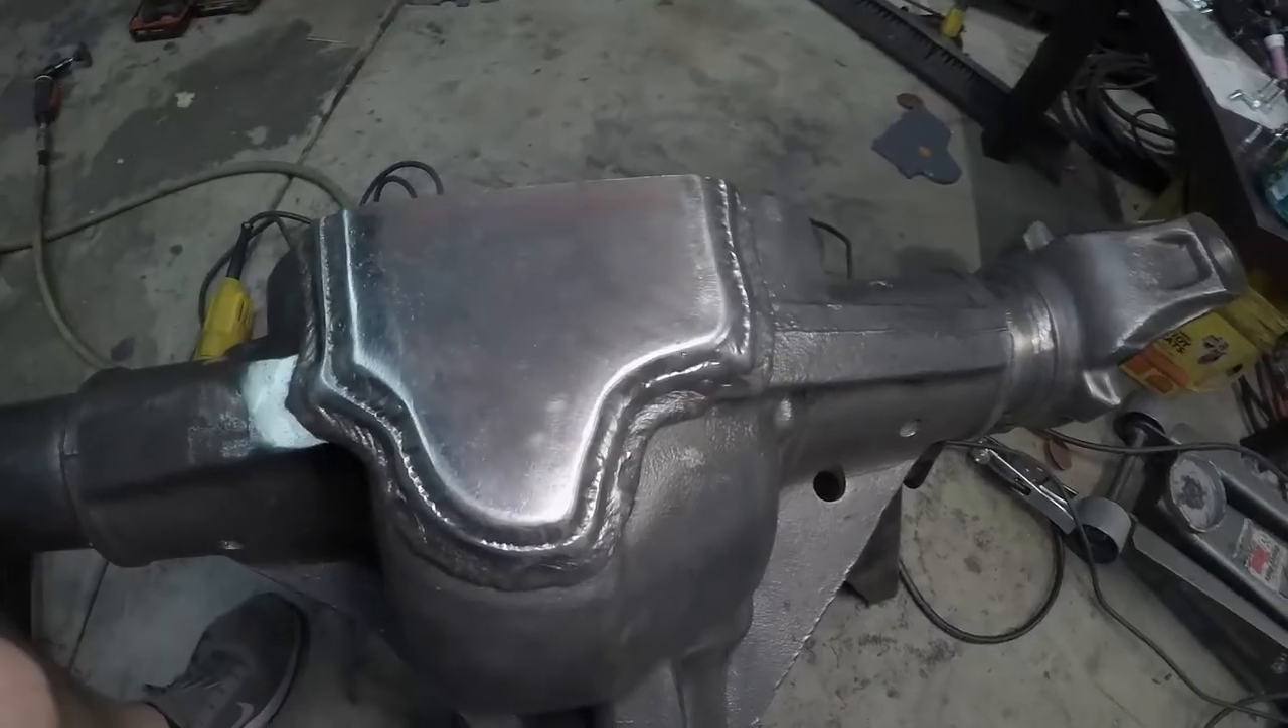Anyway, that is the shaved bottom plate installed.